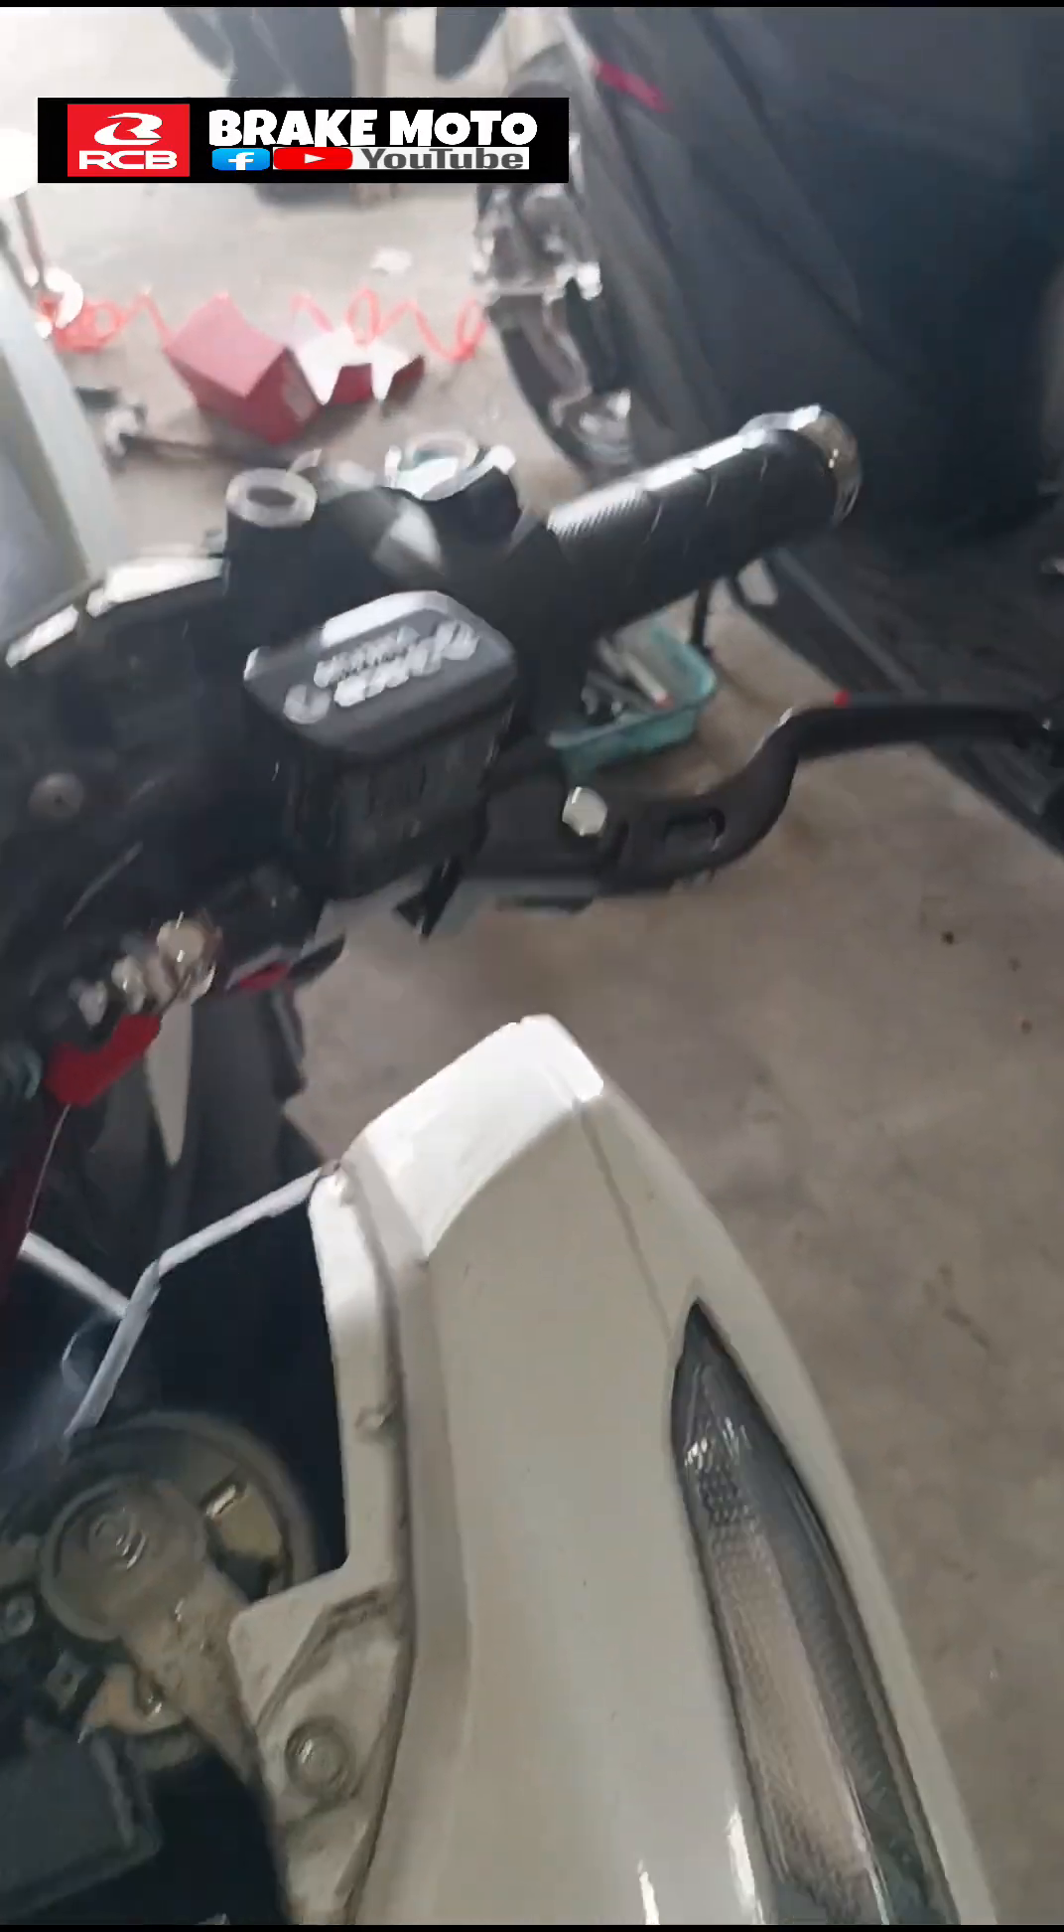Installed na natin yung brake master nyo.